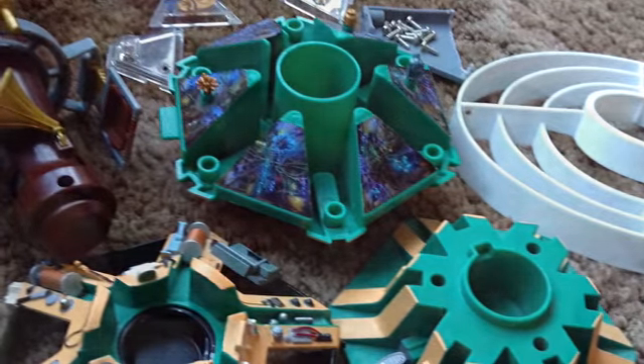With the console I took it apart as you can see here.